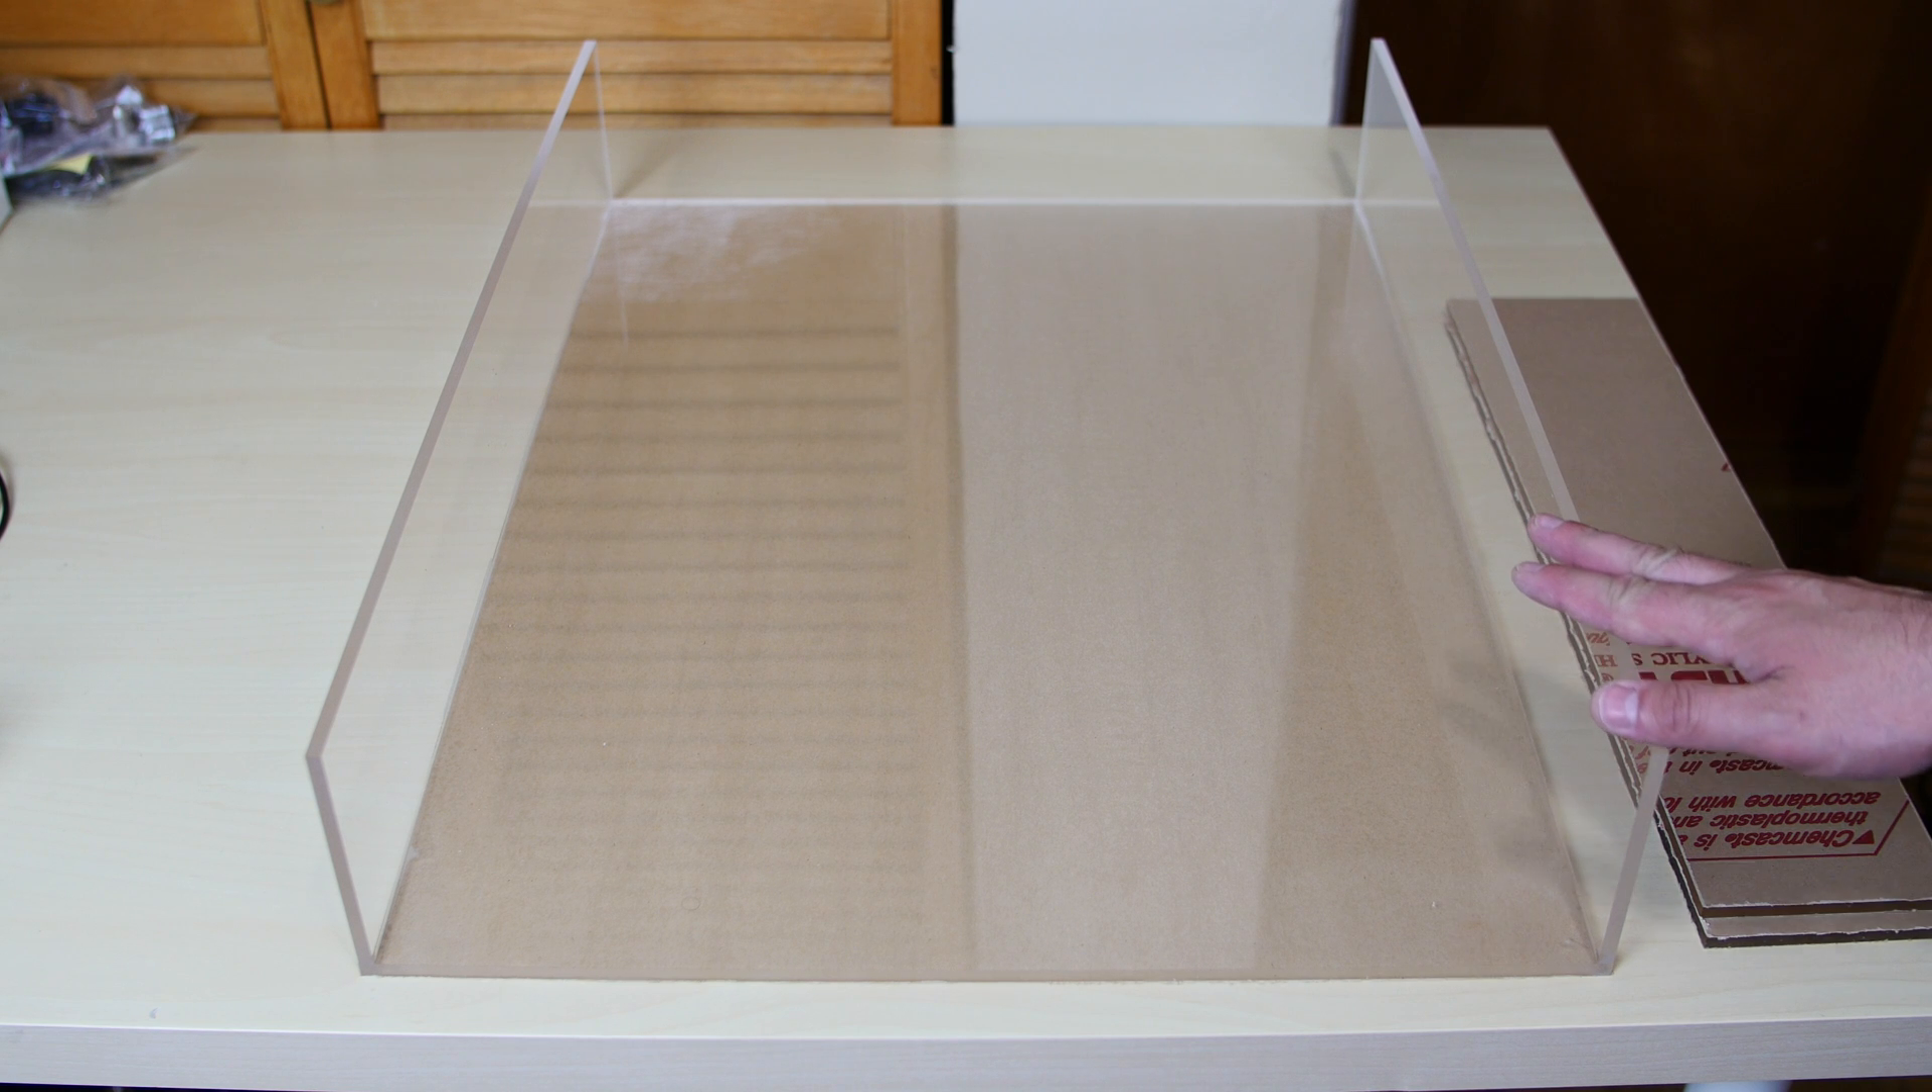Alright guys so I finished gluing on these 24 inch pieces.